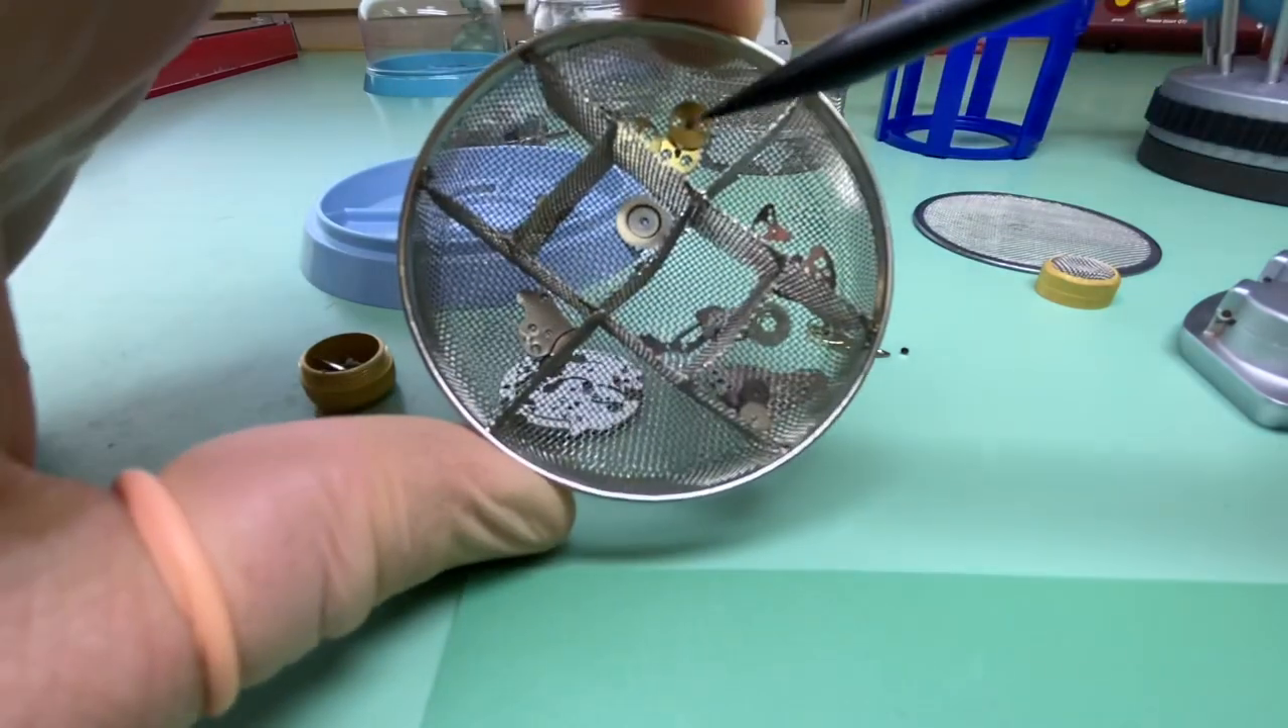We can see we have the whole watch dismantled into pieces.